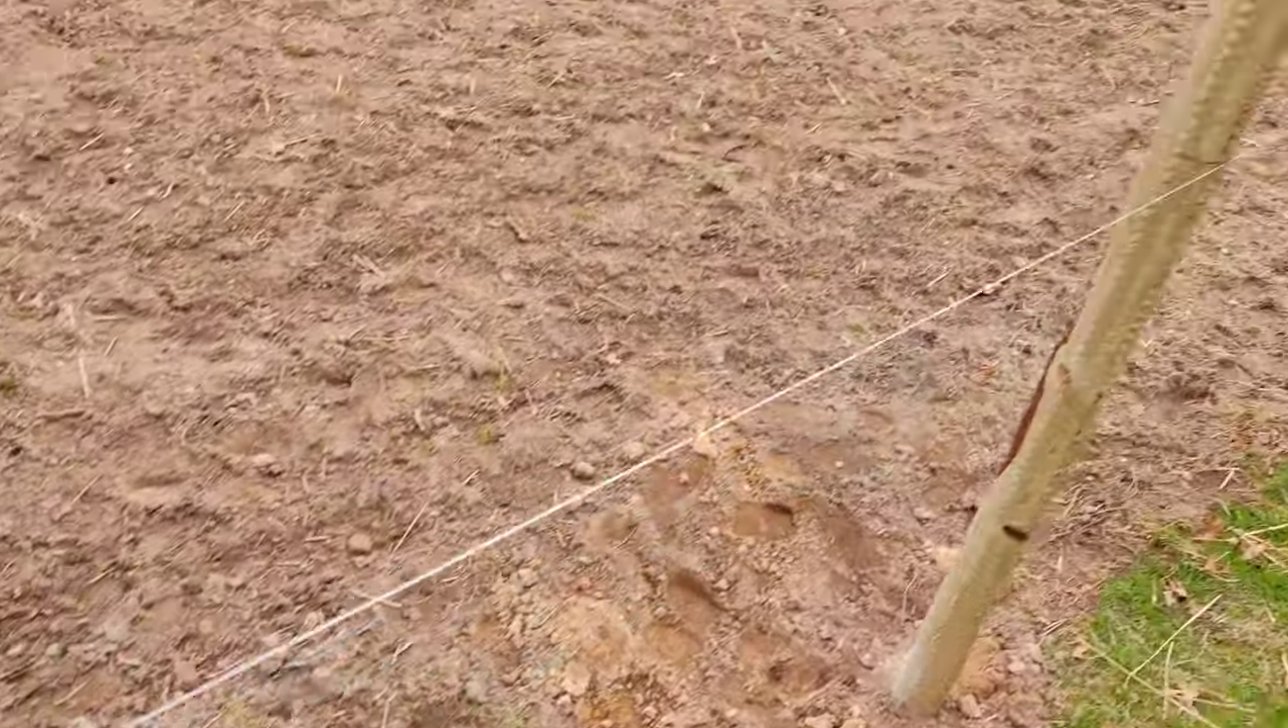Now we've got a straight, tight wire across the top of where the fence is going to go.